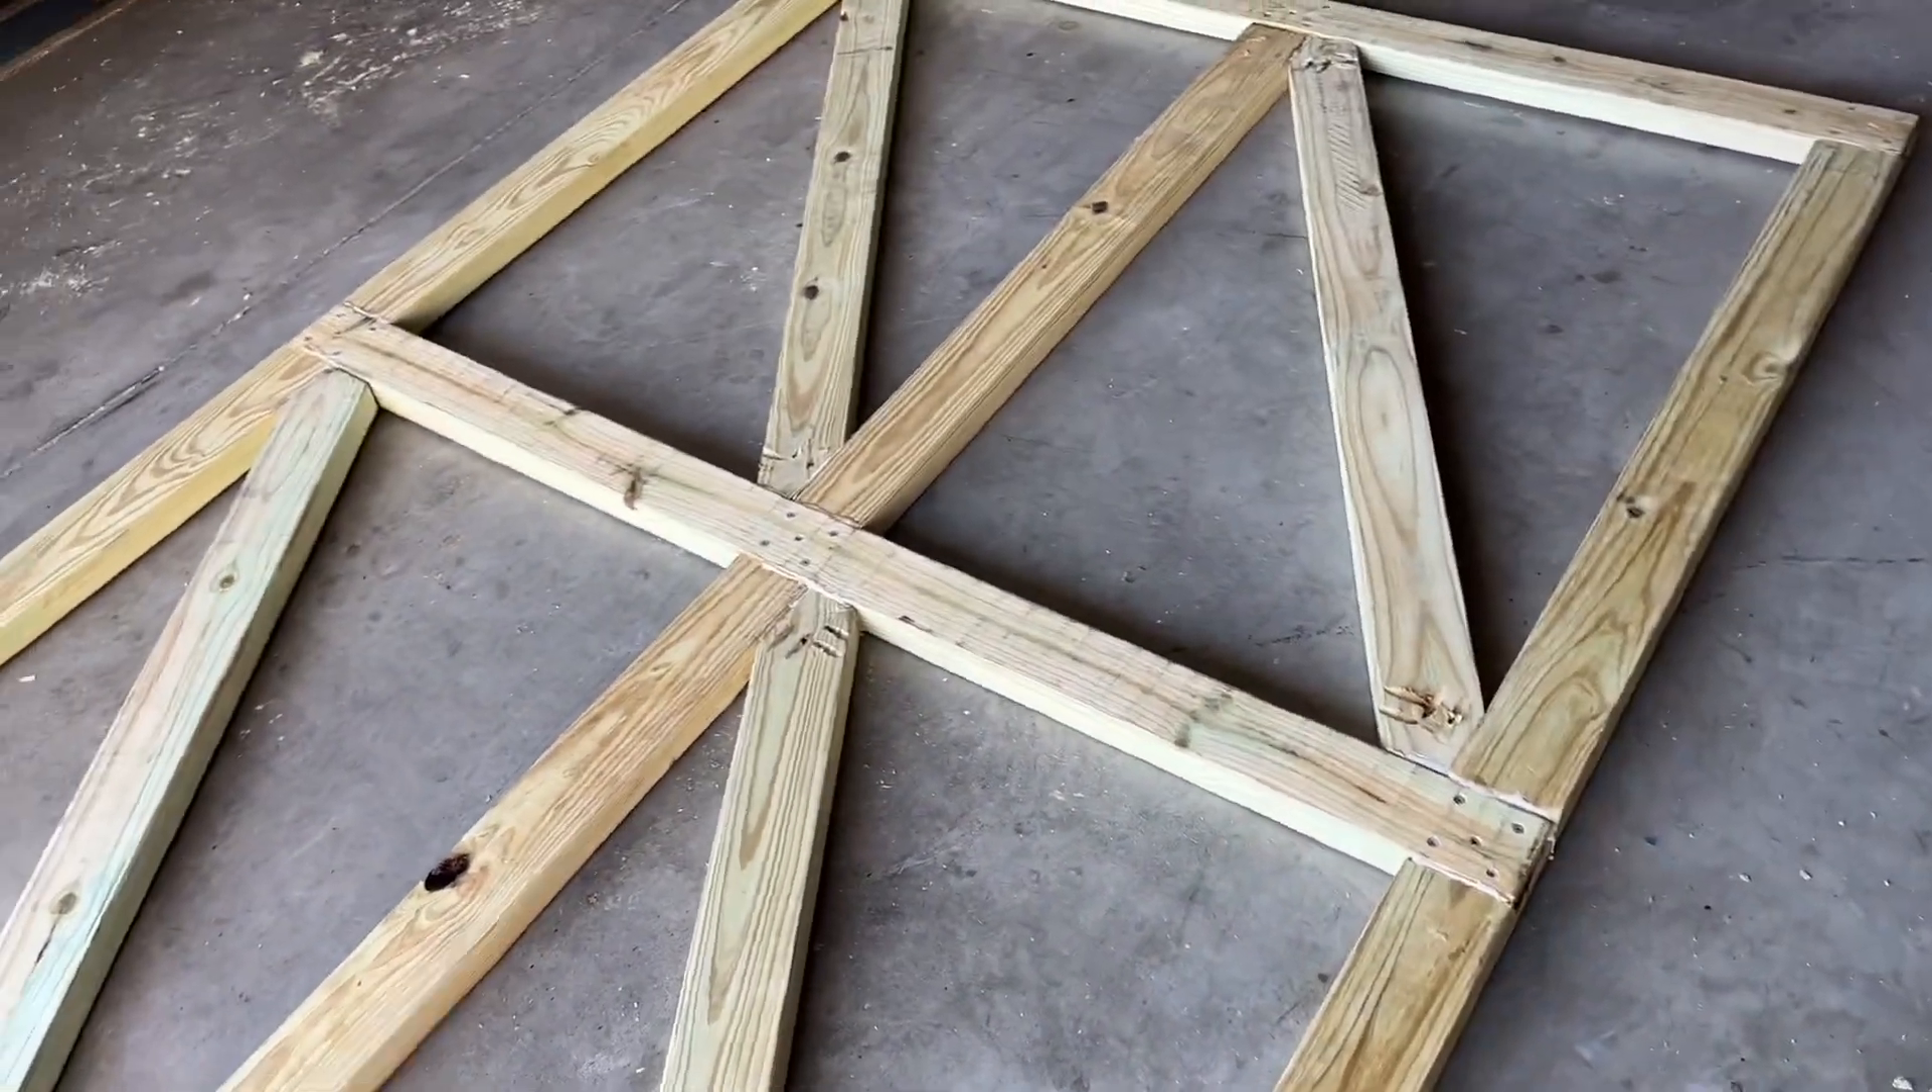So as you can see, I've put all the diagonal cross members.